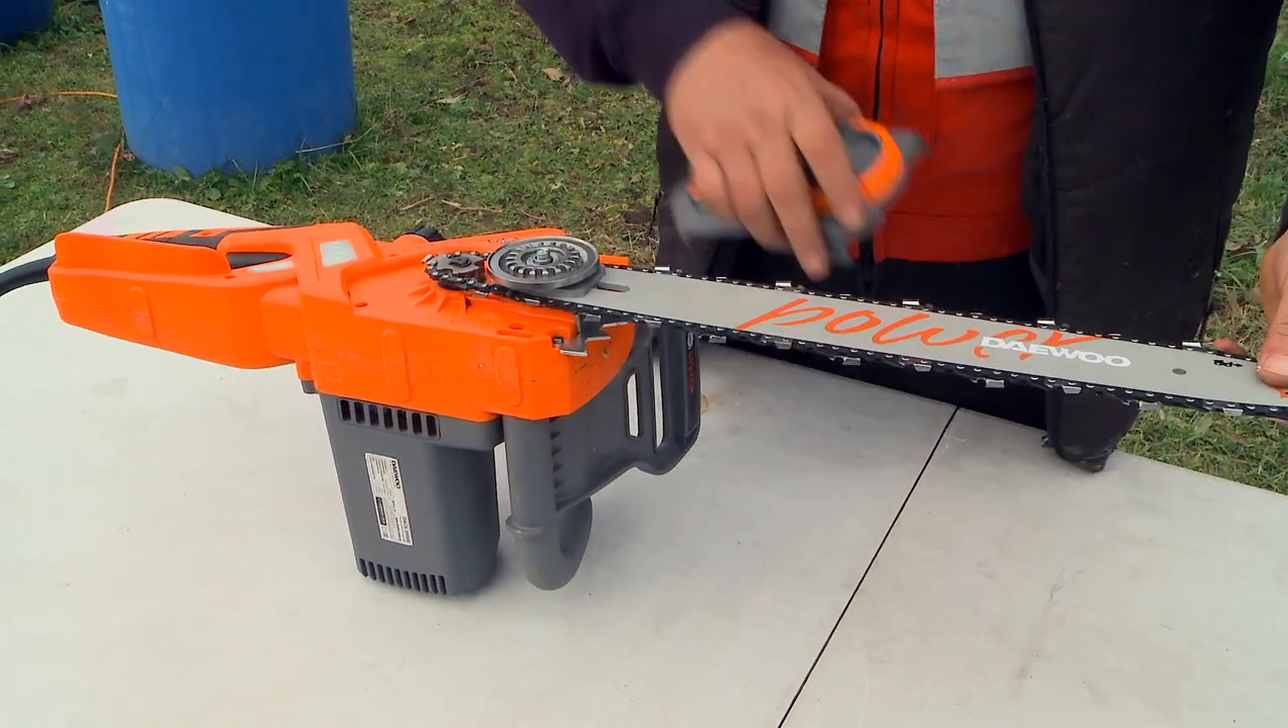Цепь мы подтянули. Теперь нам осталось поставить крышку.